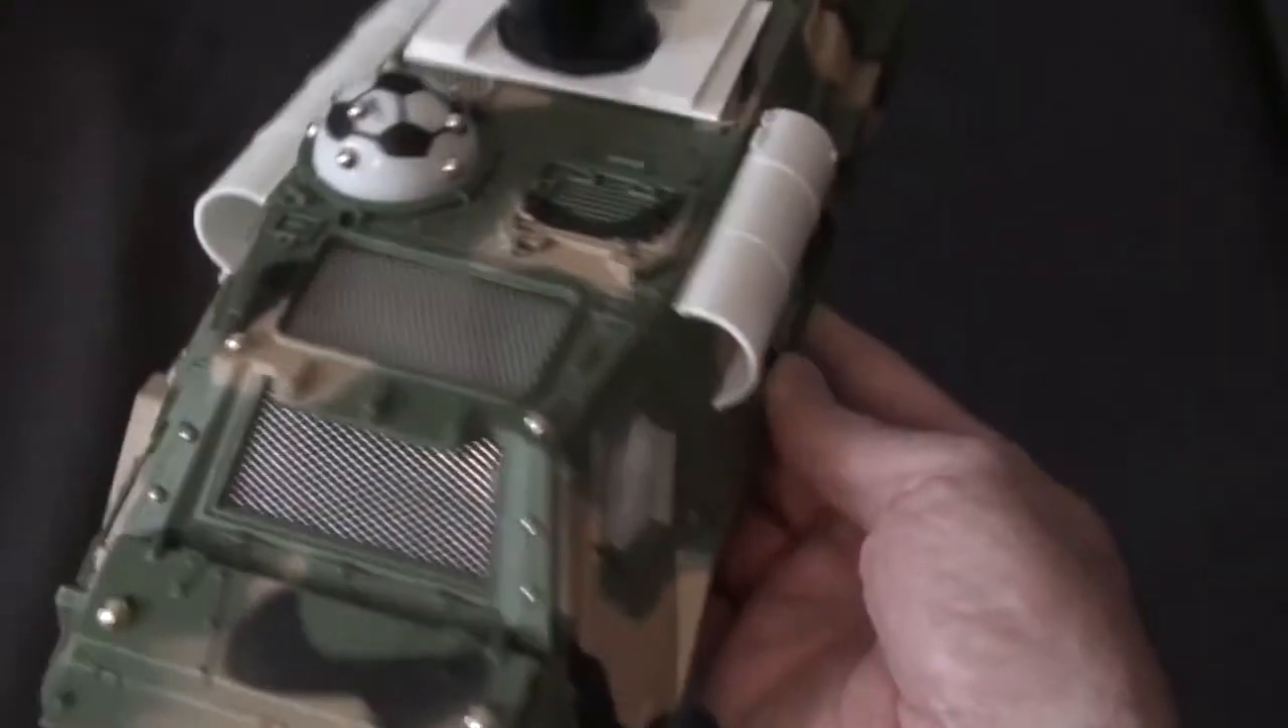So I'm keeping them and all I've done for the doors and the windows, as you can see, is I just backed them with some aluminium mesh from Halfords.